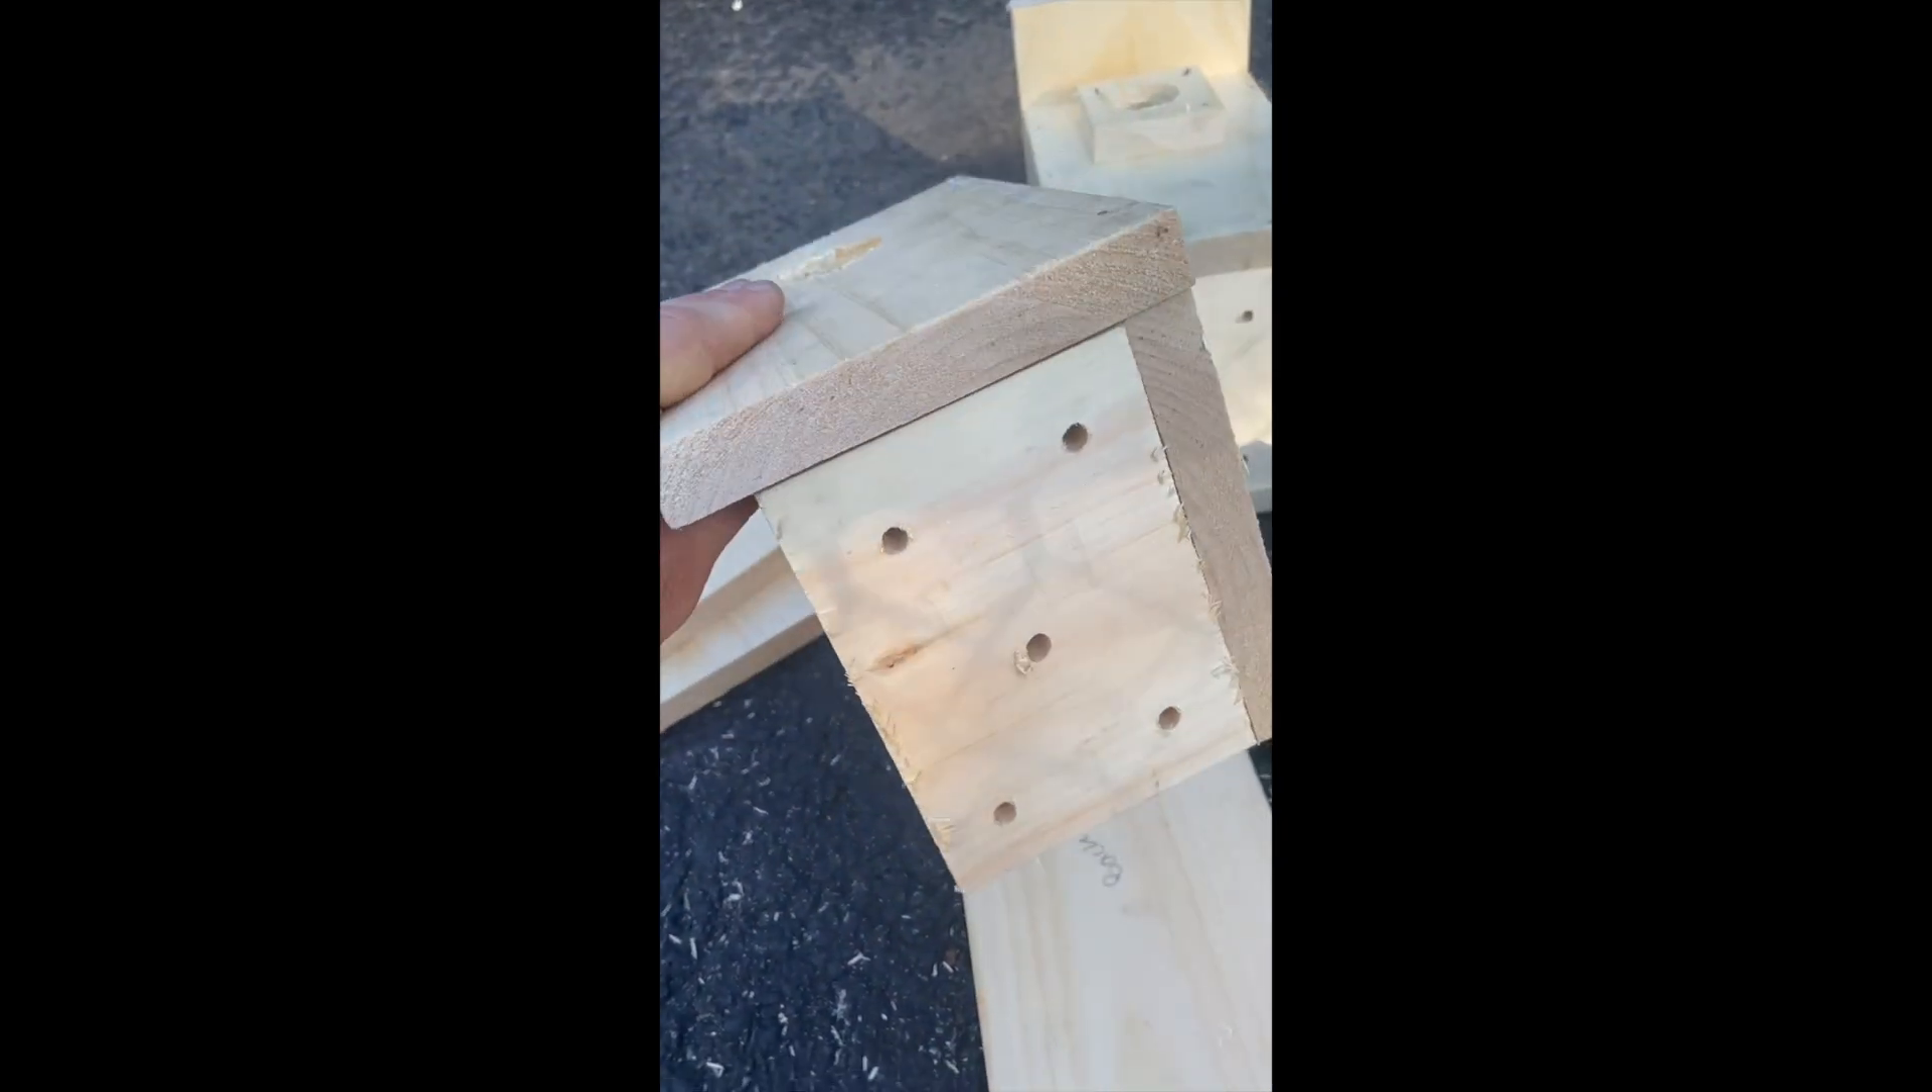So this is what it looks like after you attach the bottom. So you've got the side, the front and the bottom together.